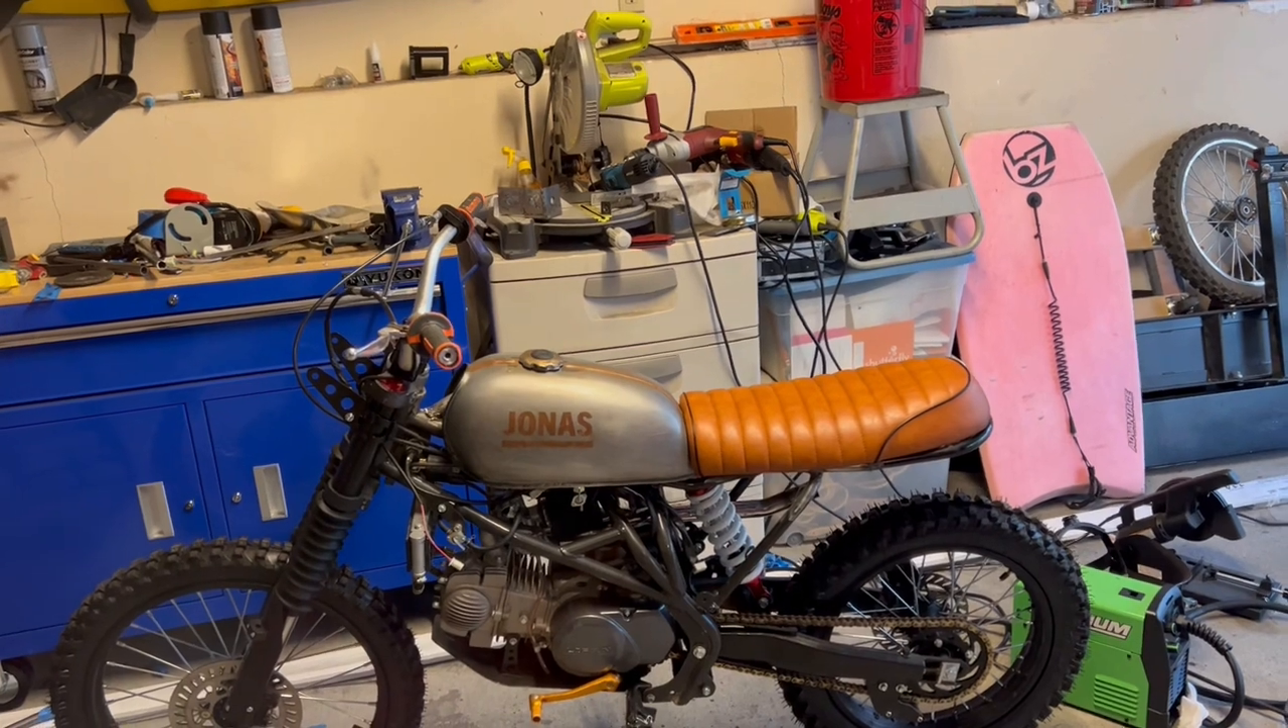The line is clean. It butts right up to the end of the gas tank just like I wanted it.